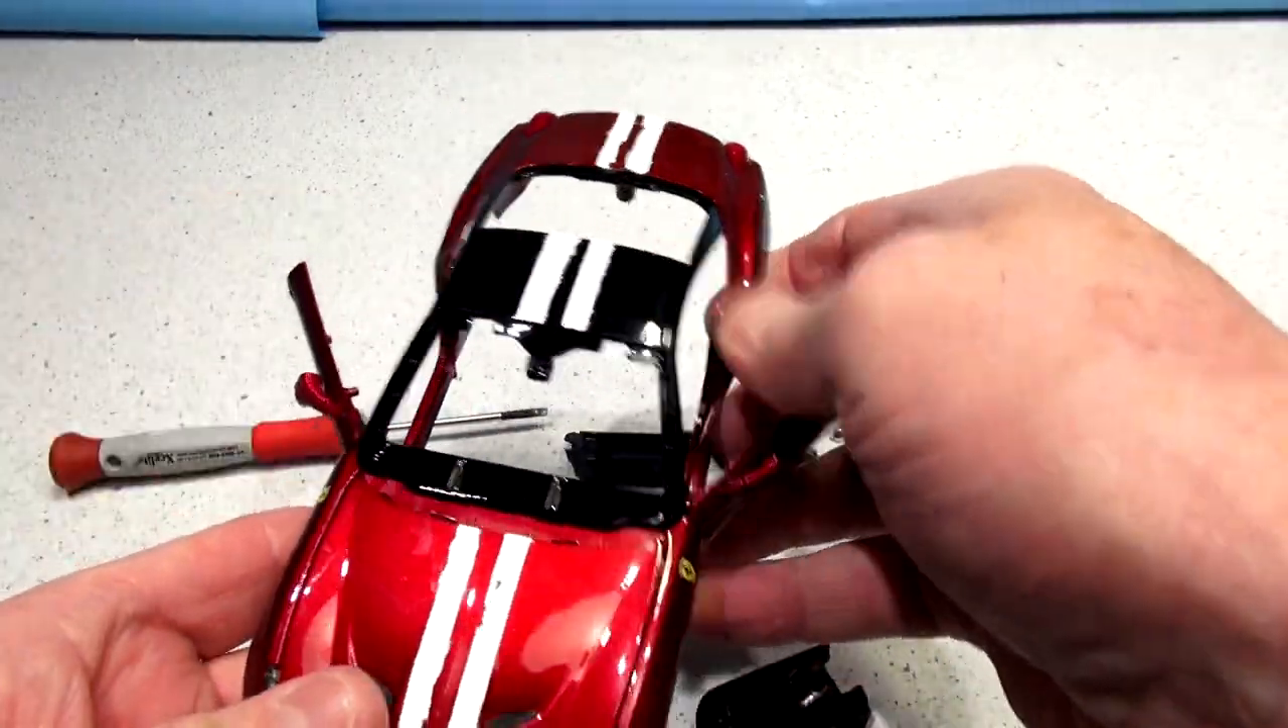Now all the windows are out.